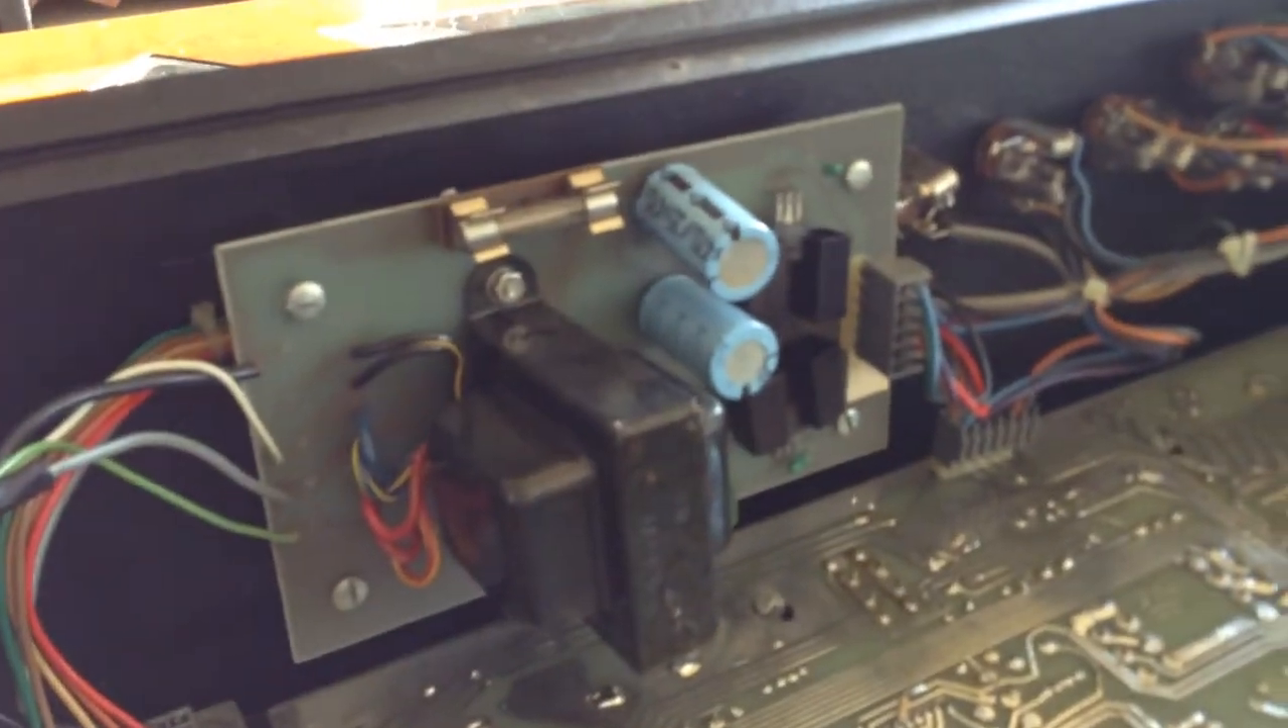With the back removed from the cat synthesizer, I can see the circuit boards and the power supply.